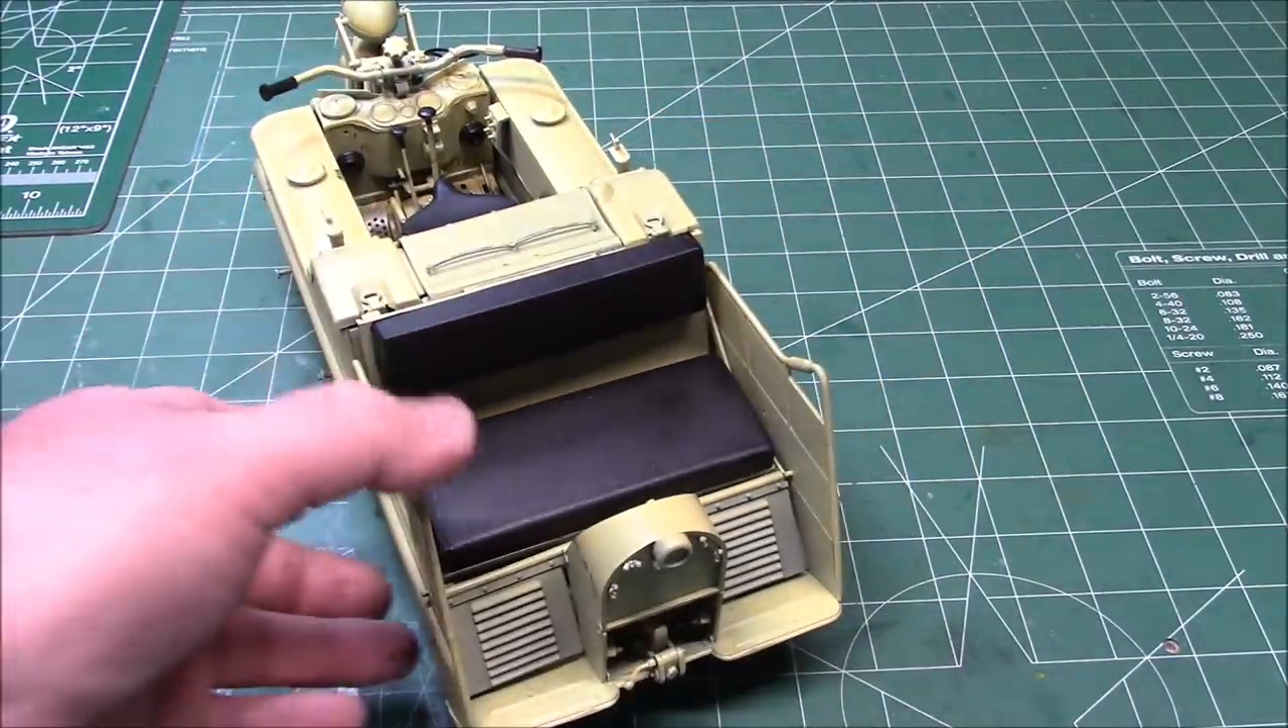We've got the rear seat together.